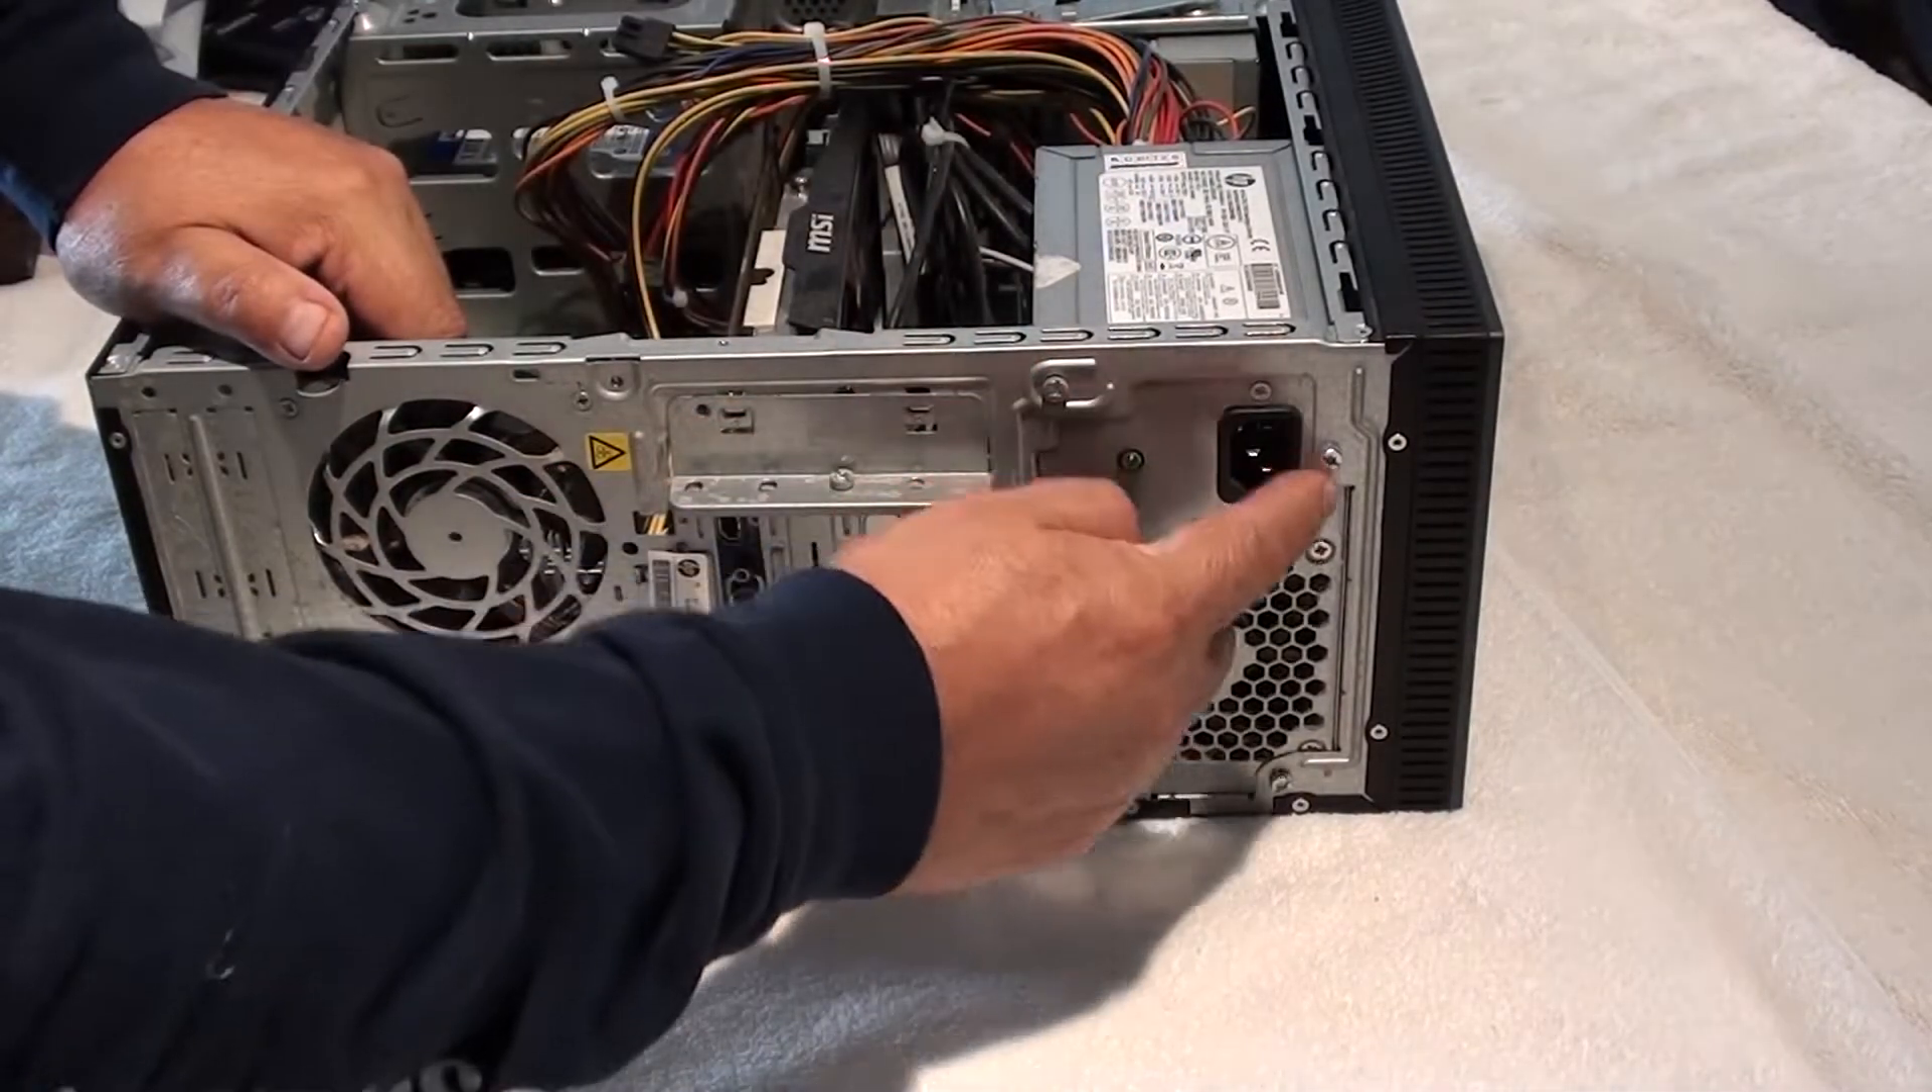Now that we got the cover off here is your power source.